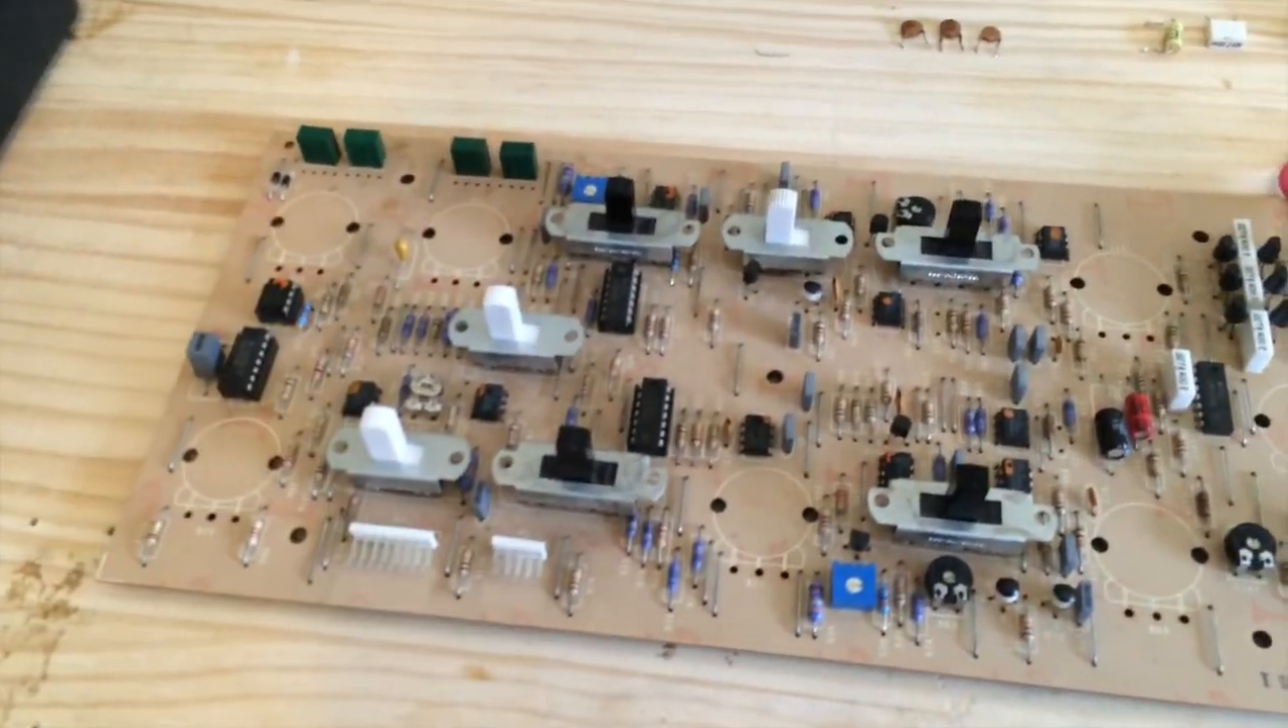You can see I've got no pots on the board at the moment so I've got lots of room to do what I need to do.